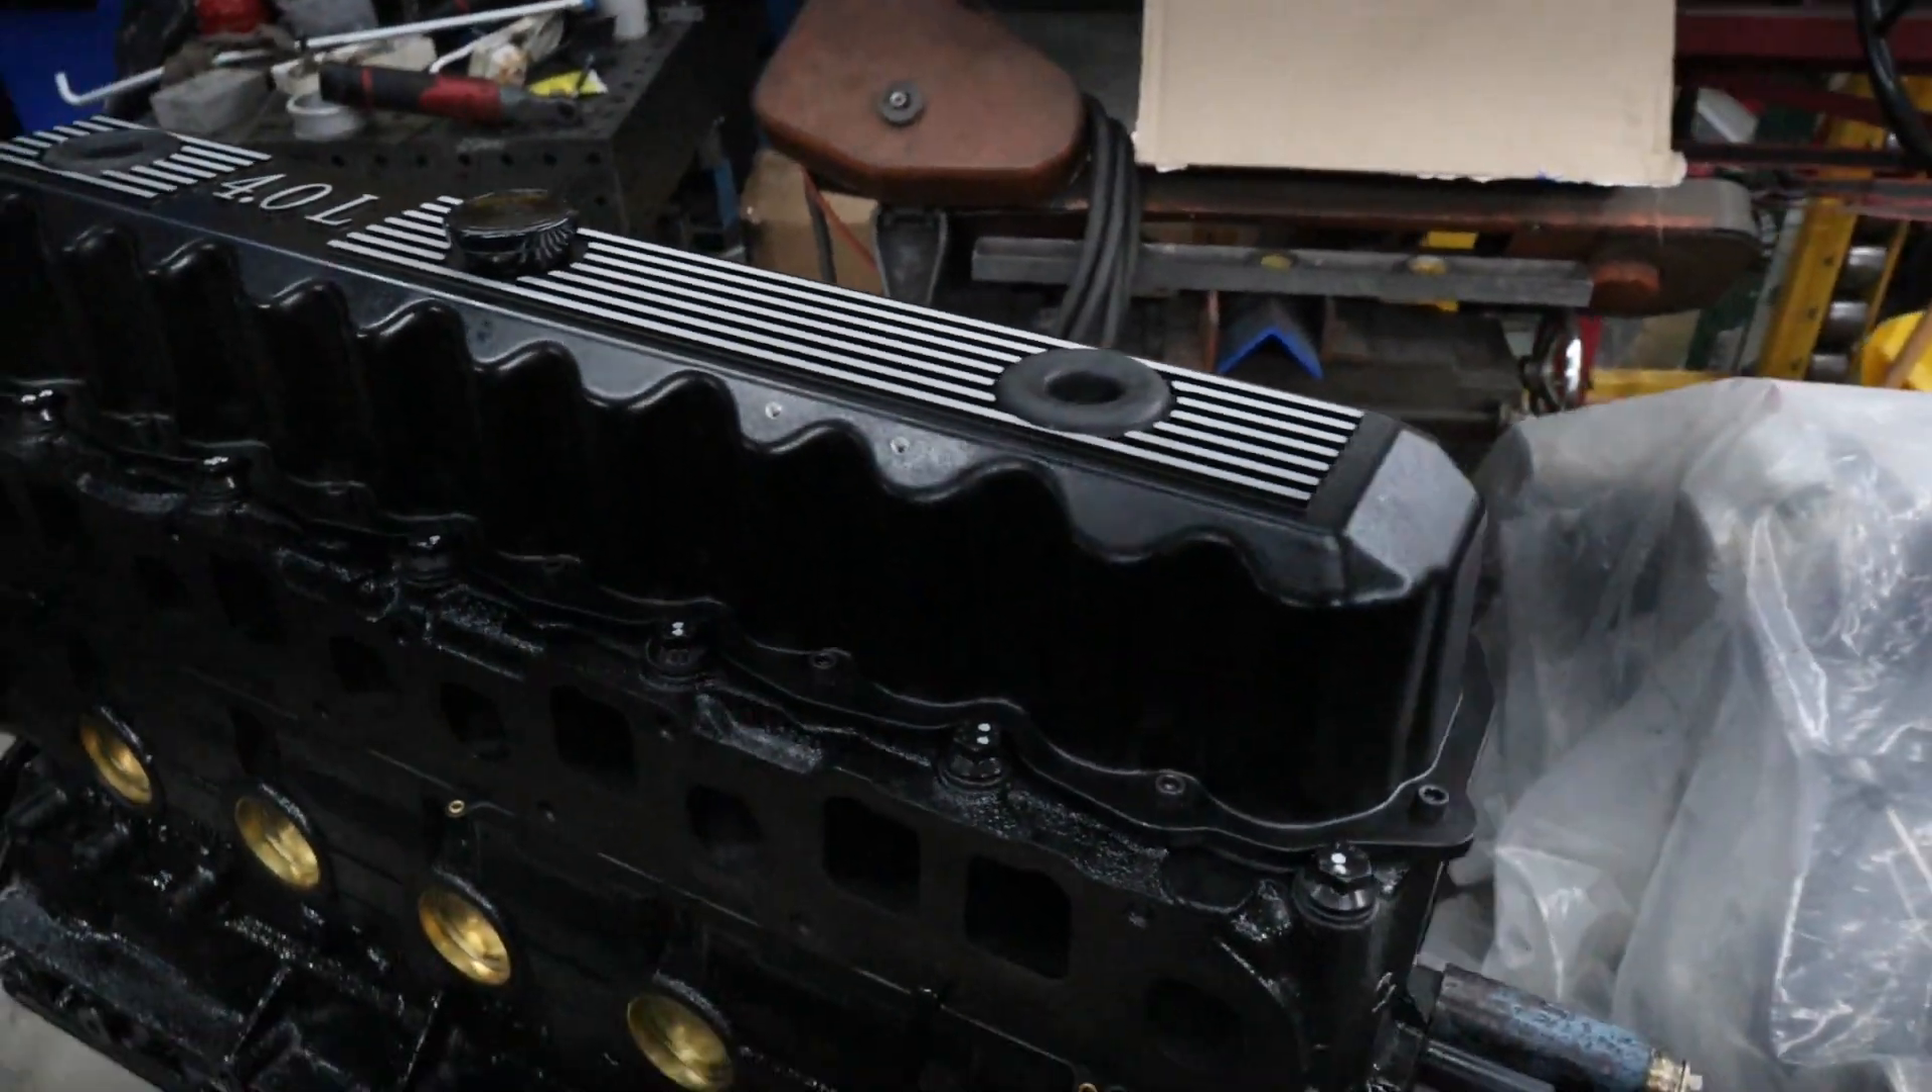Okay, there it is. The engine is completely assembled. We covered it up with a cast aluminum valve cover to prevent oil leaks.